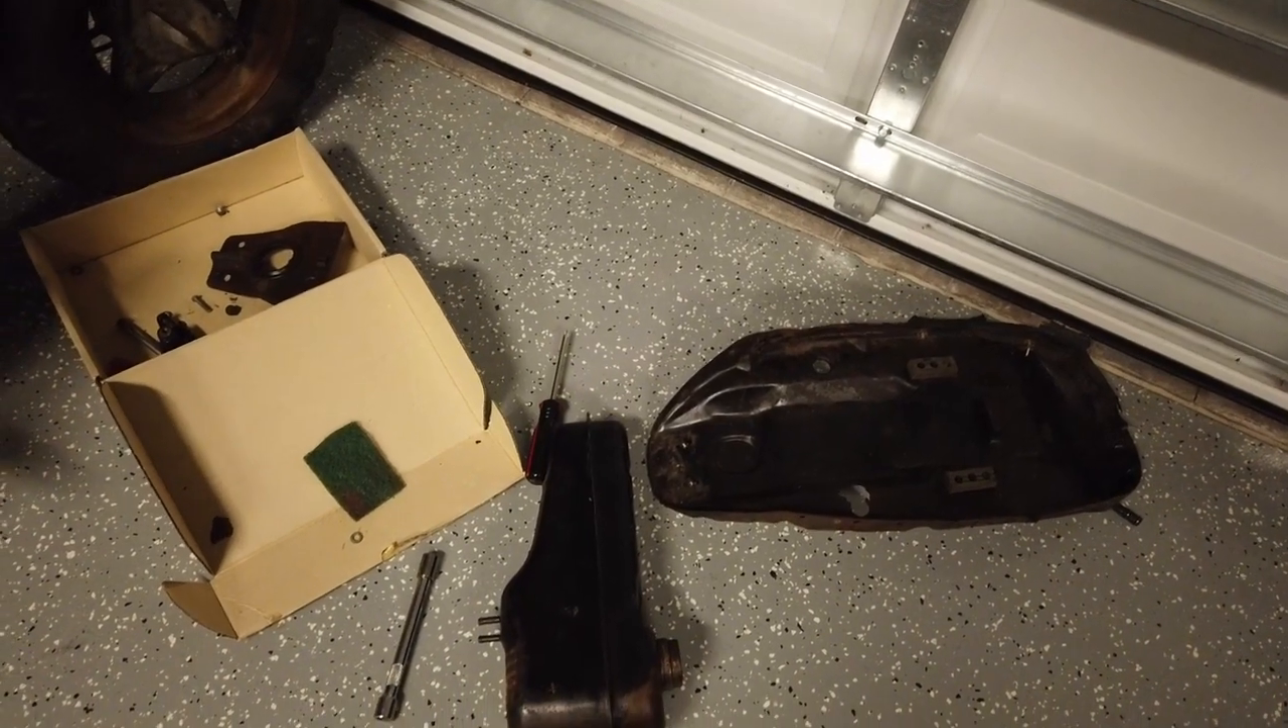I pulled out the gas can and took off the seat.